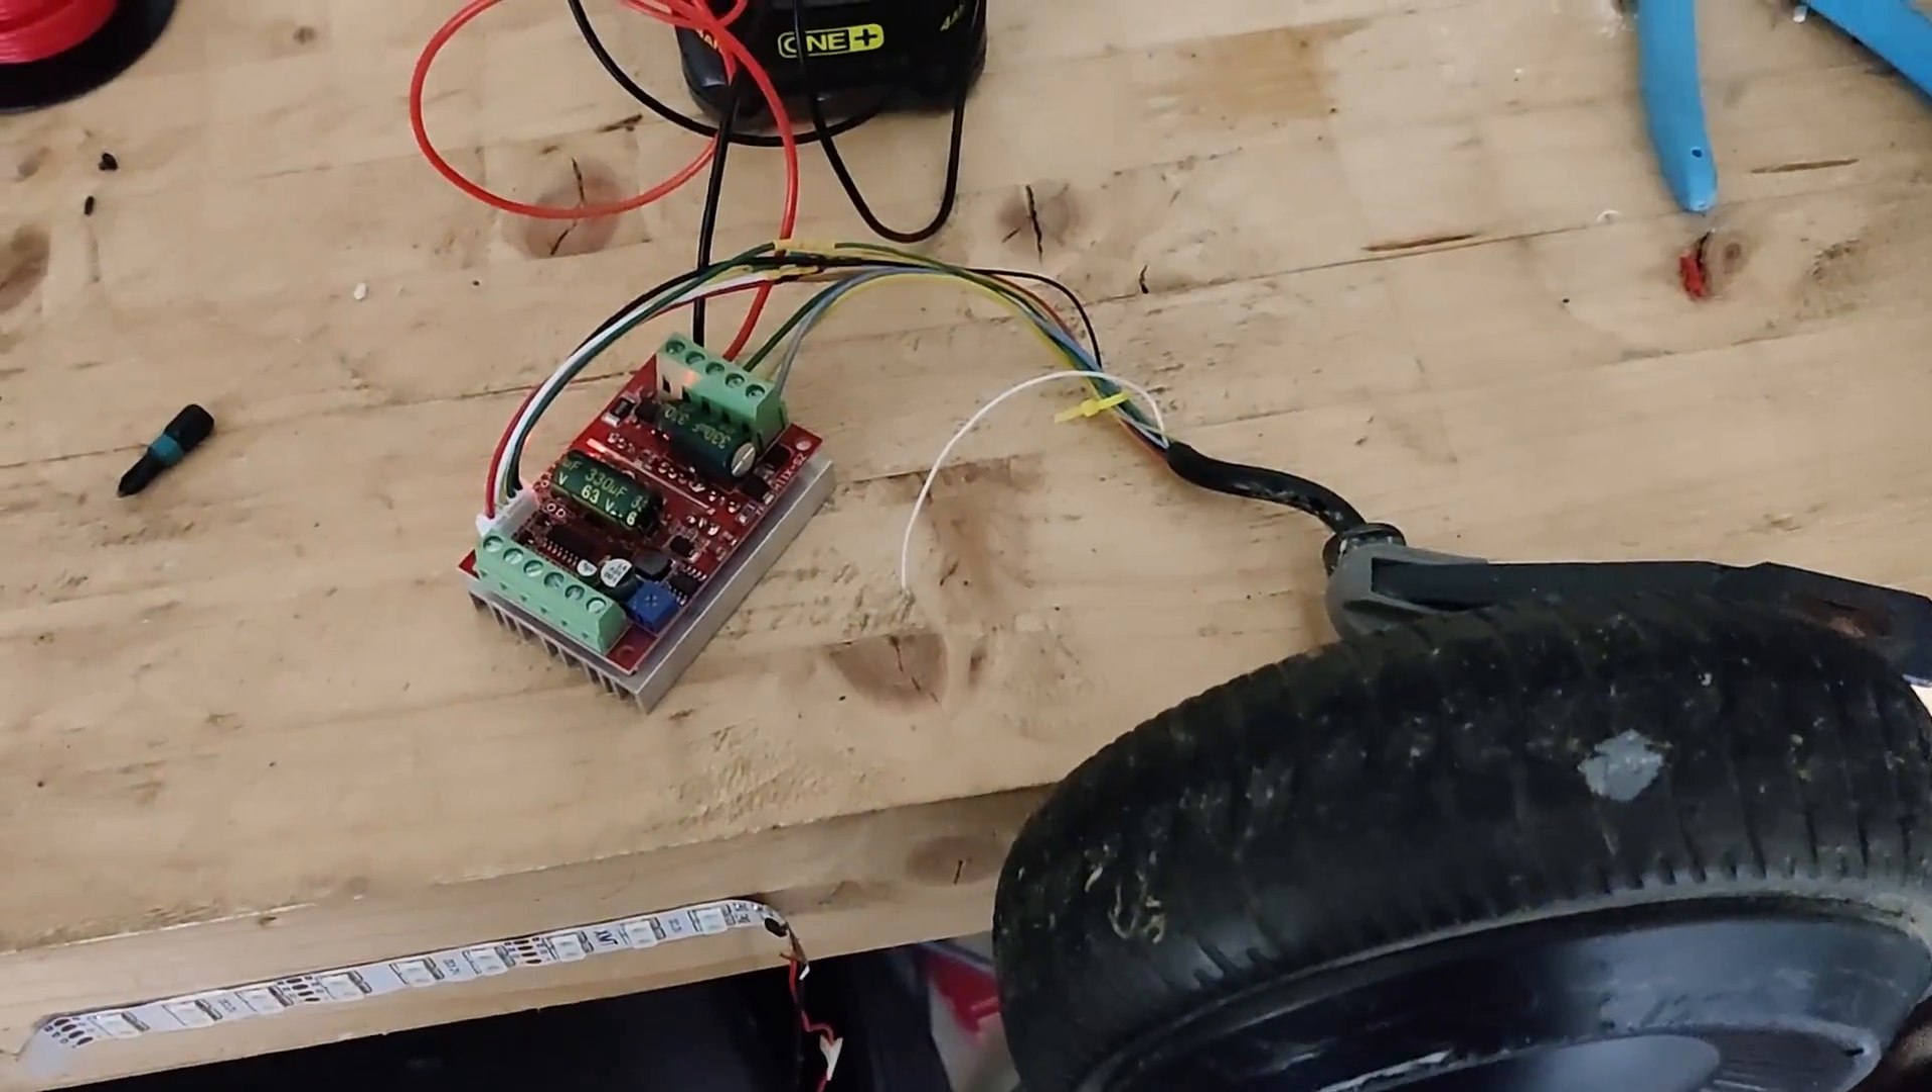And I've connected the motor with the motor controller as well.